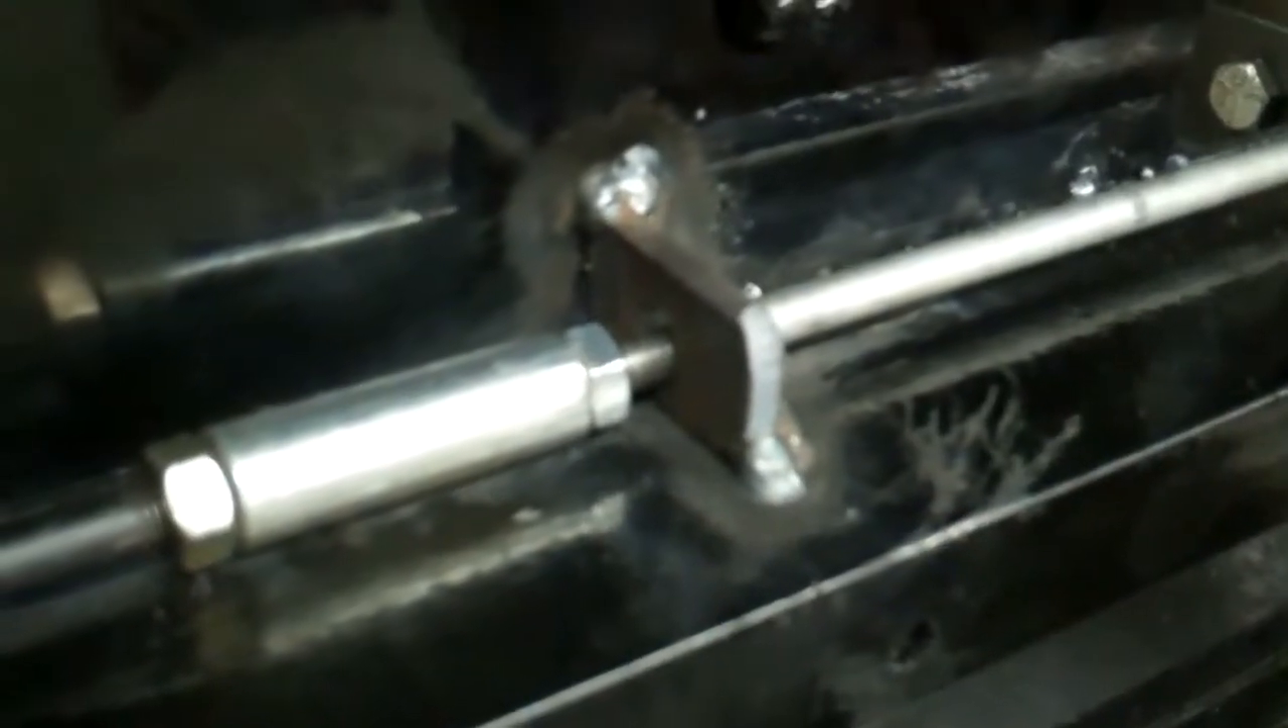Yeah, I also had to make a little support here. The rod was a little bit too weak being this long.